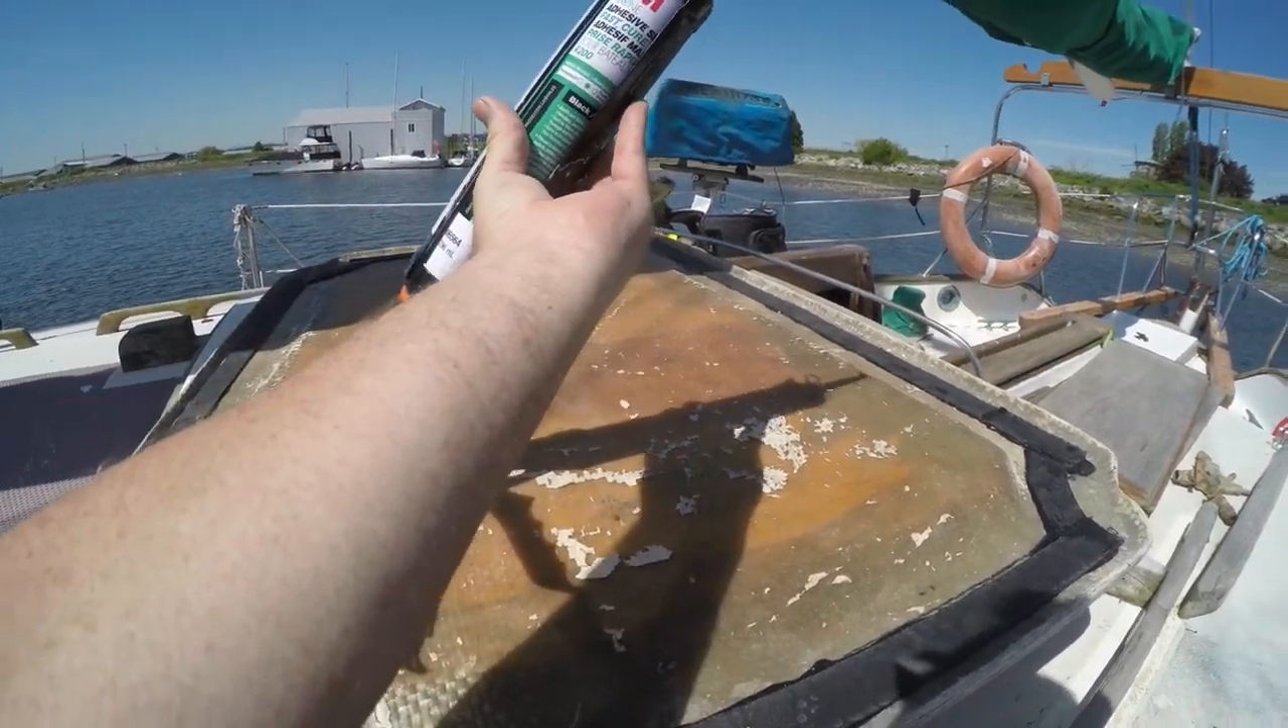This is the cockpit hatch and as you can see I've cut strips of rubber and glued them down all the way around the edge of the hatch.